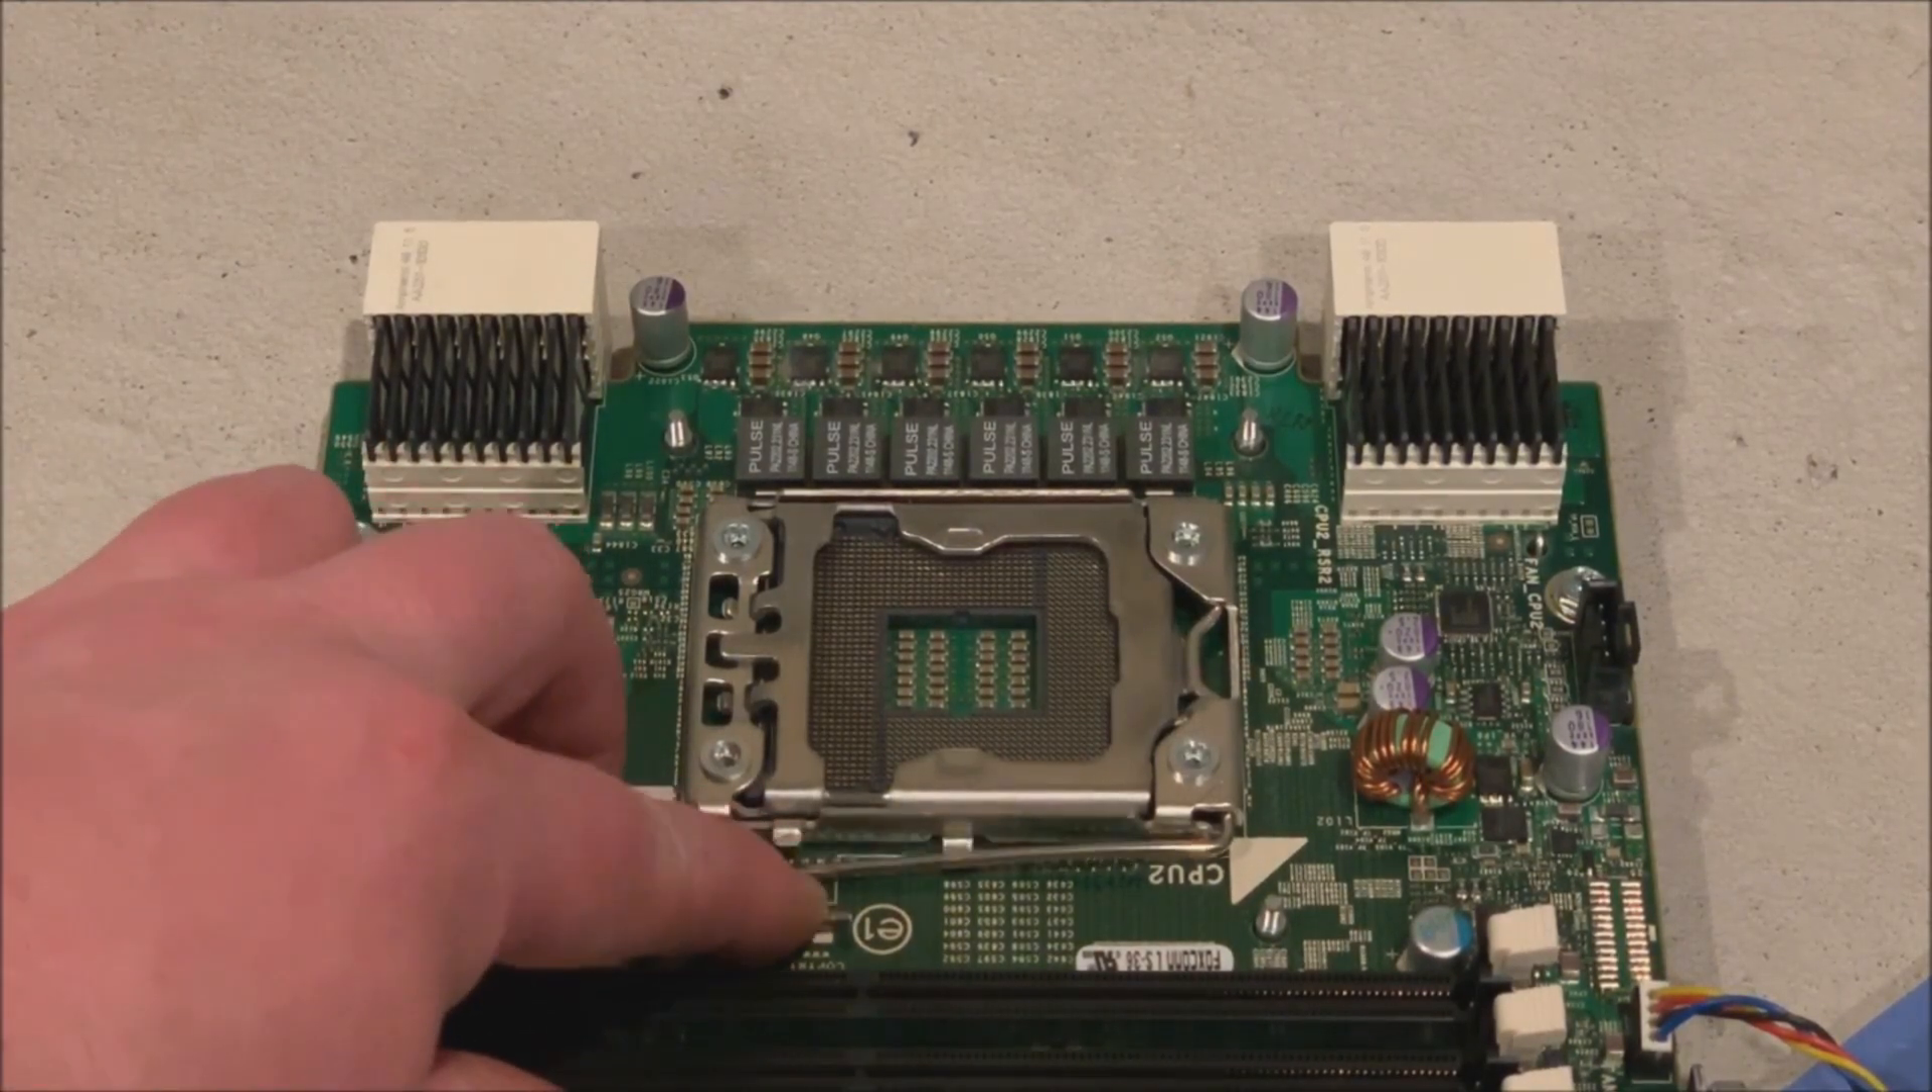Now we have access to our processor slot.